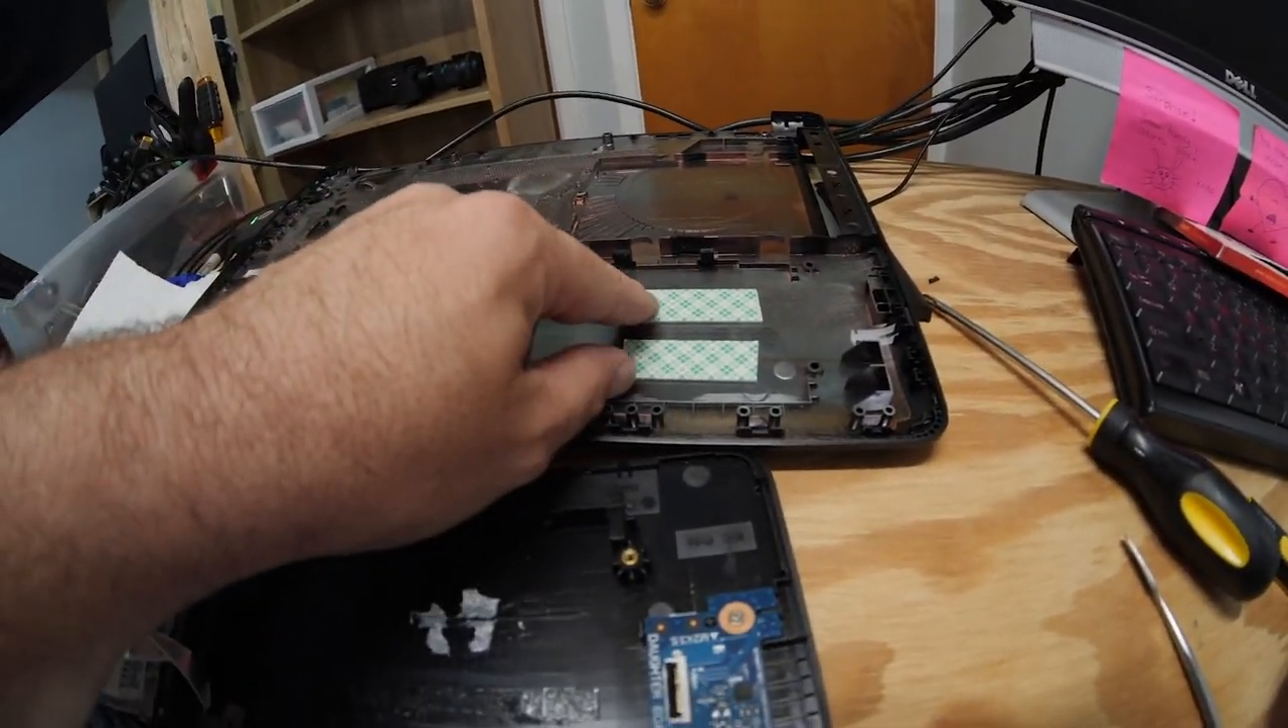But, now that I'm looking at it, this looks like double-sided tape with the backing not removed as well.